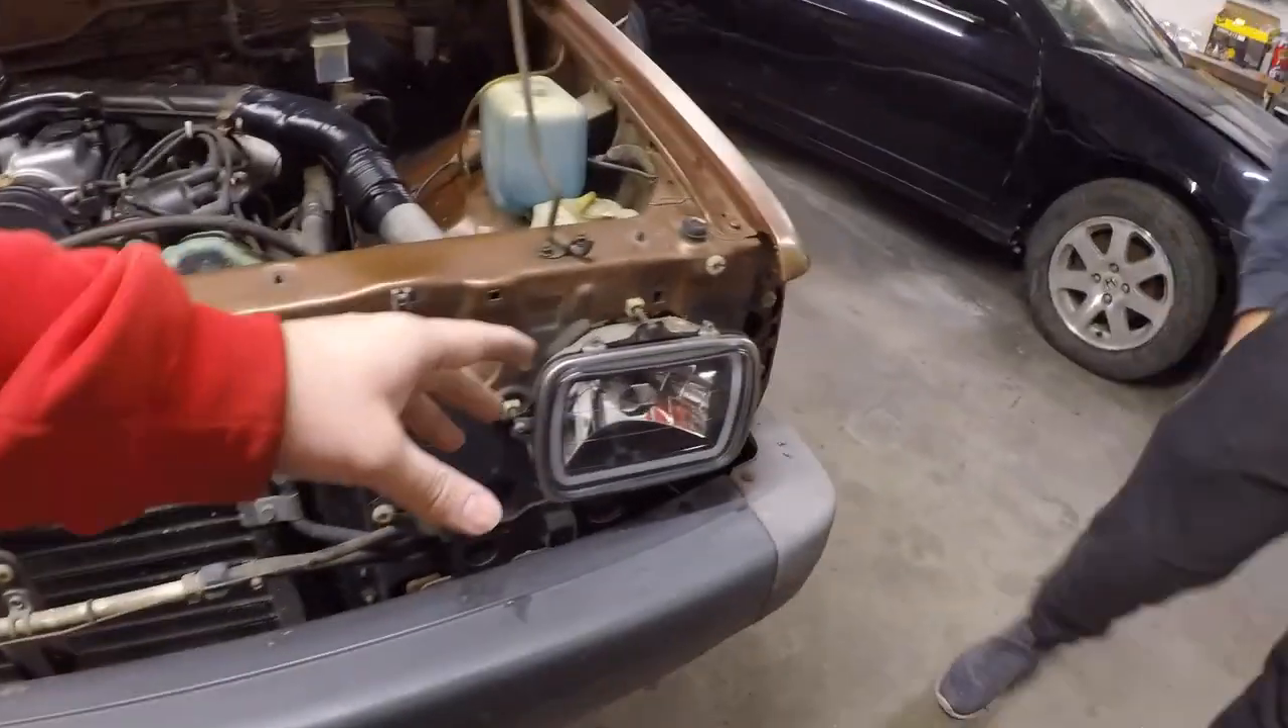Okay so we went ahead got the headlight all installed with the uh wiring and everything.